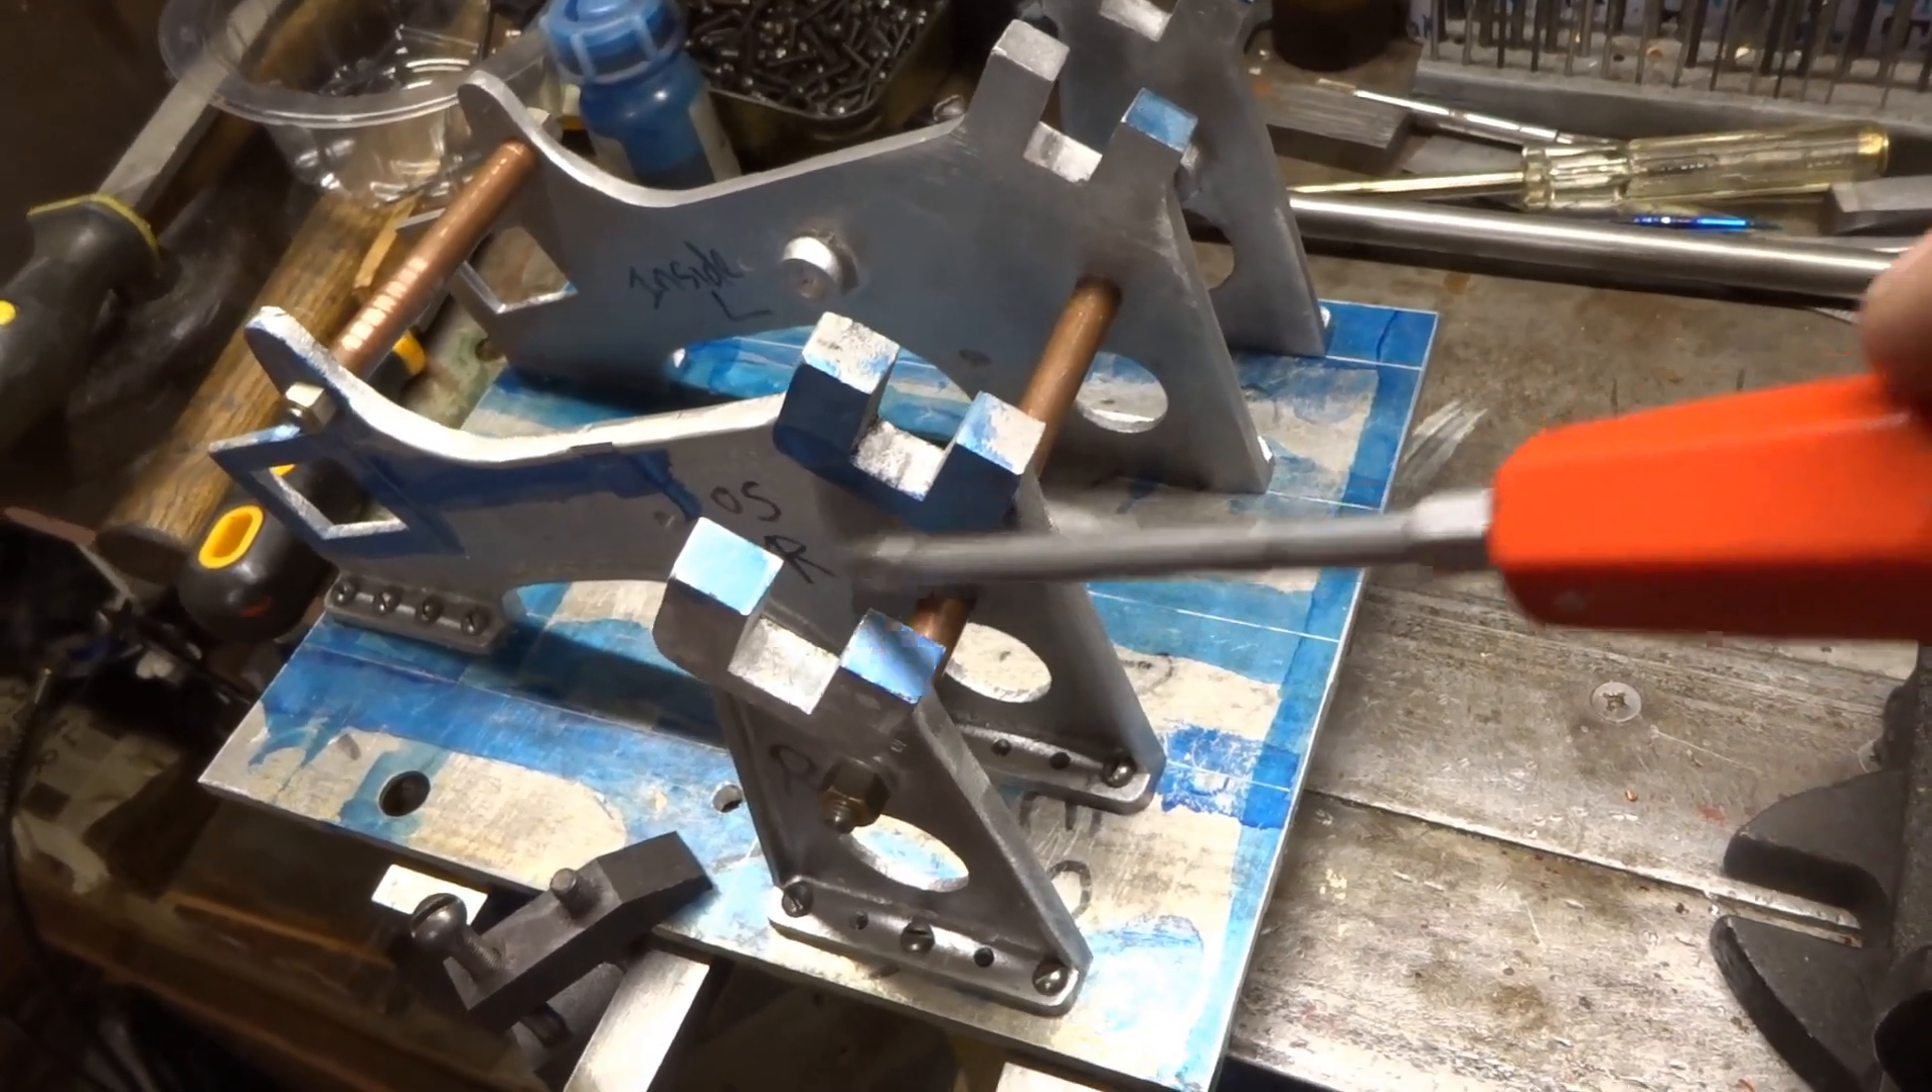I've got the side frames of this engine lined up and screwed to the base plate.